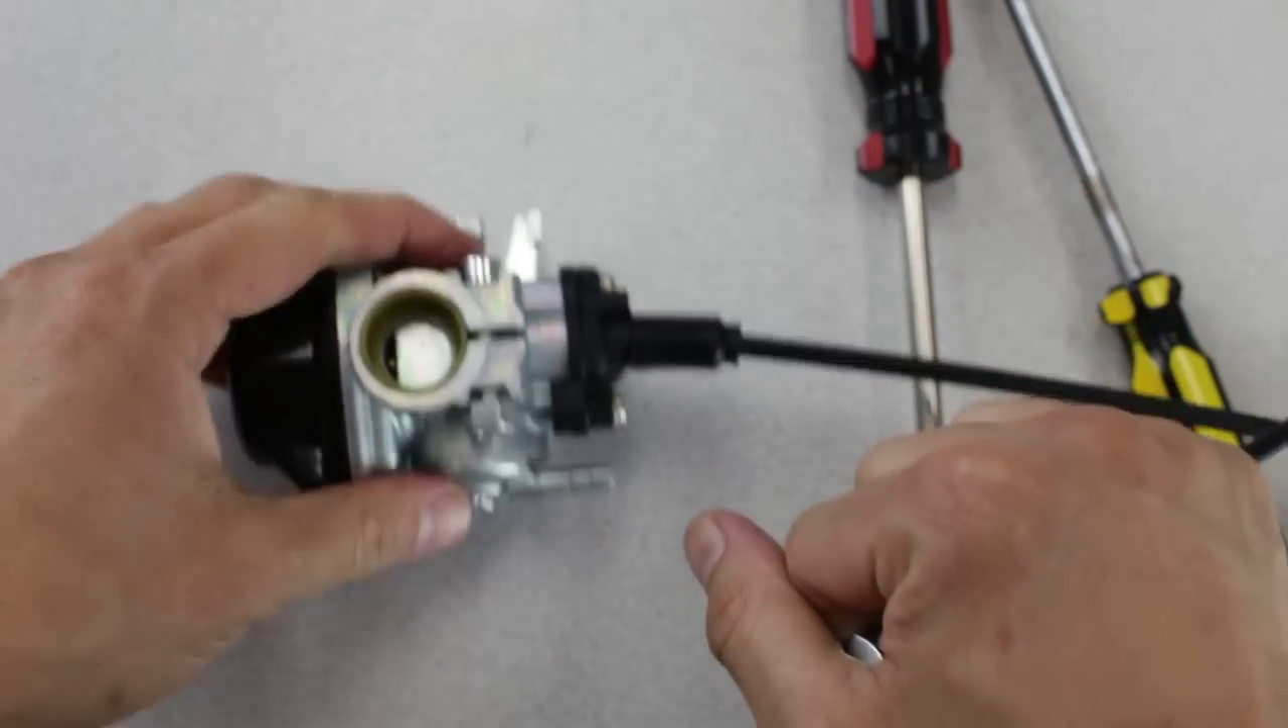Now your throttle cable is installed to your high performance carburetor.